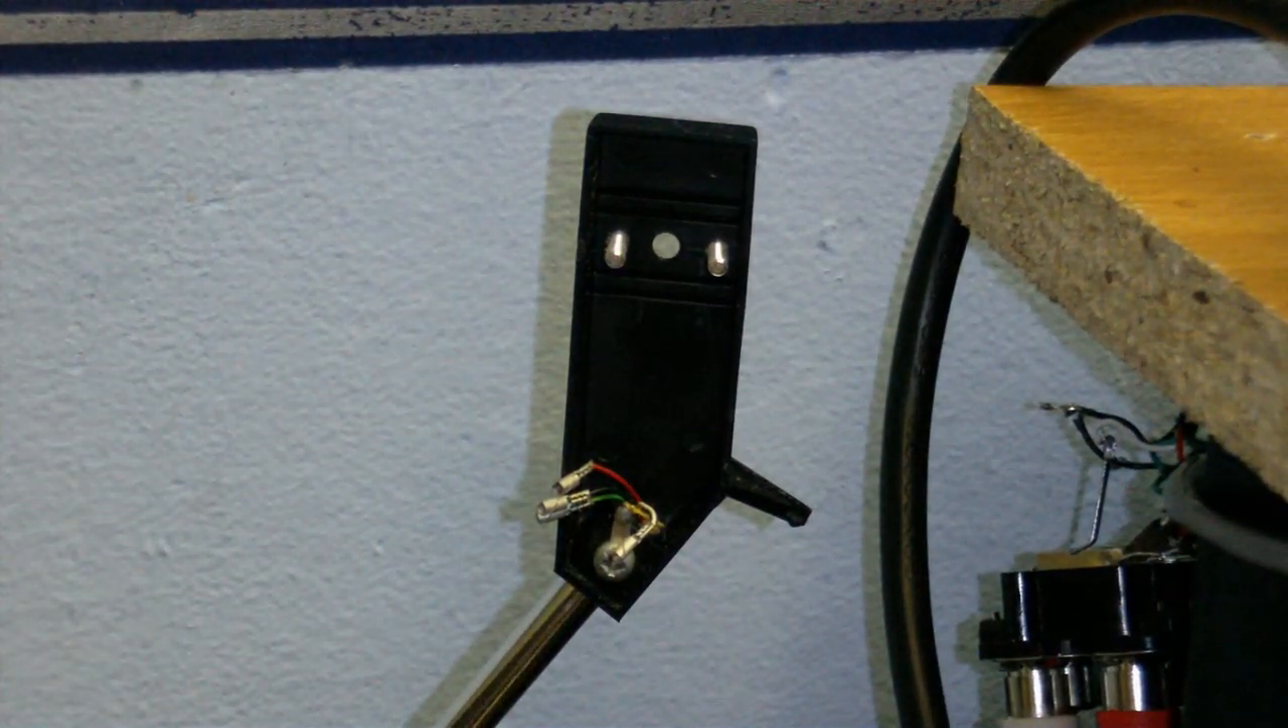Okay, well, I've drilled the holes and put the screws in.